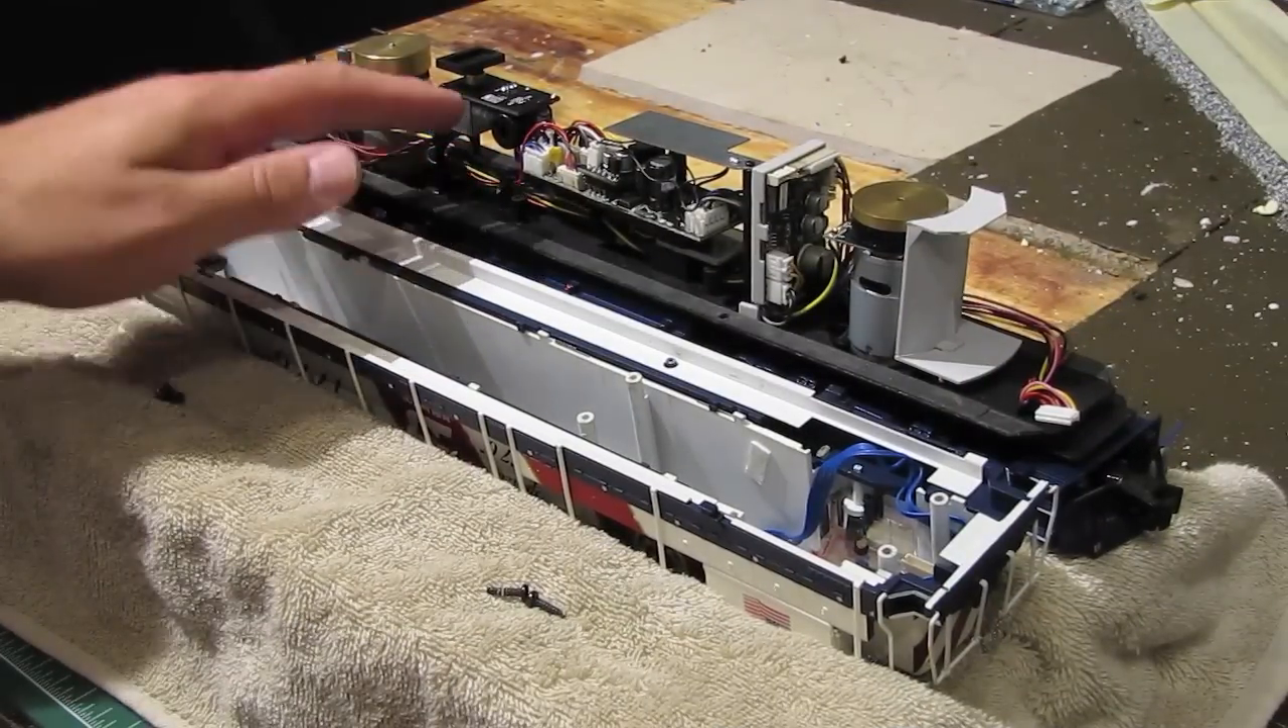Okay, the only thing left to do is to put the shell back on the engine.